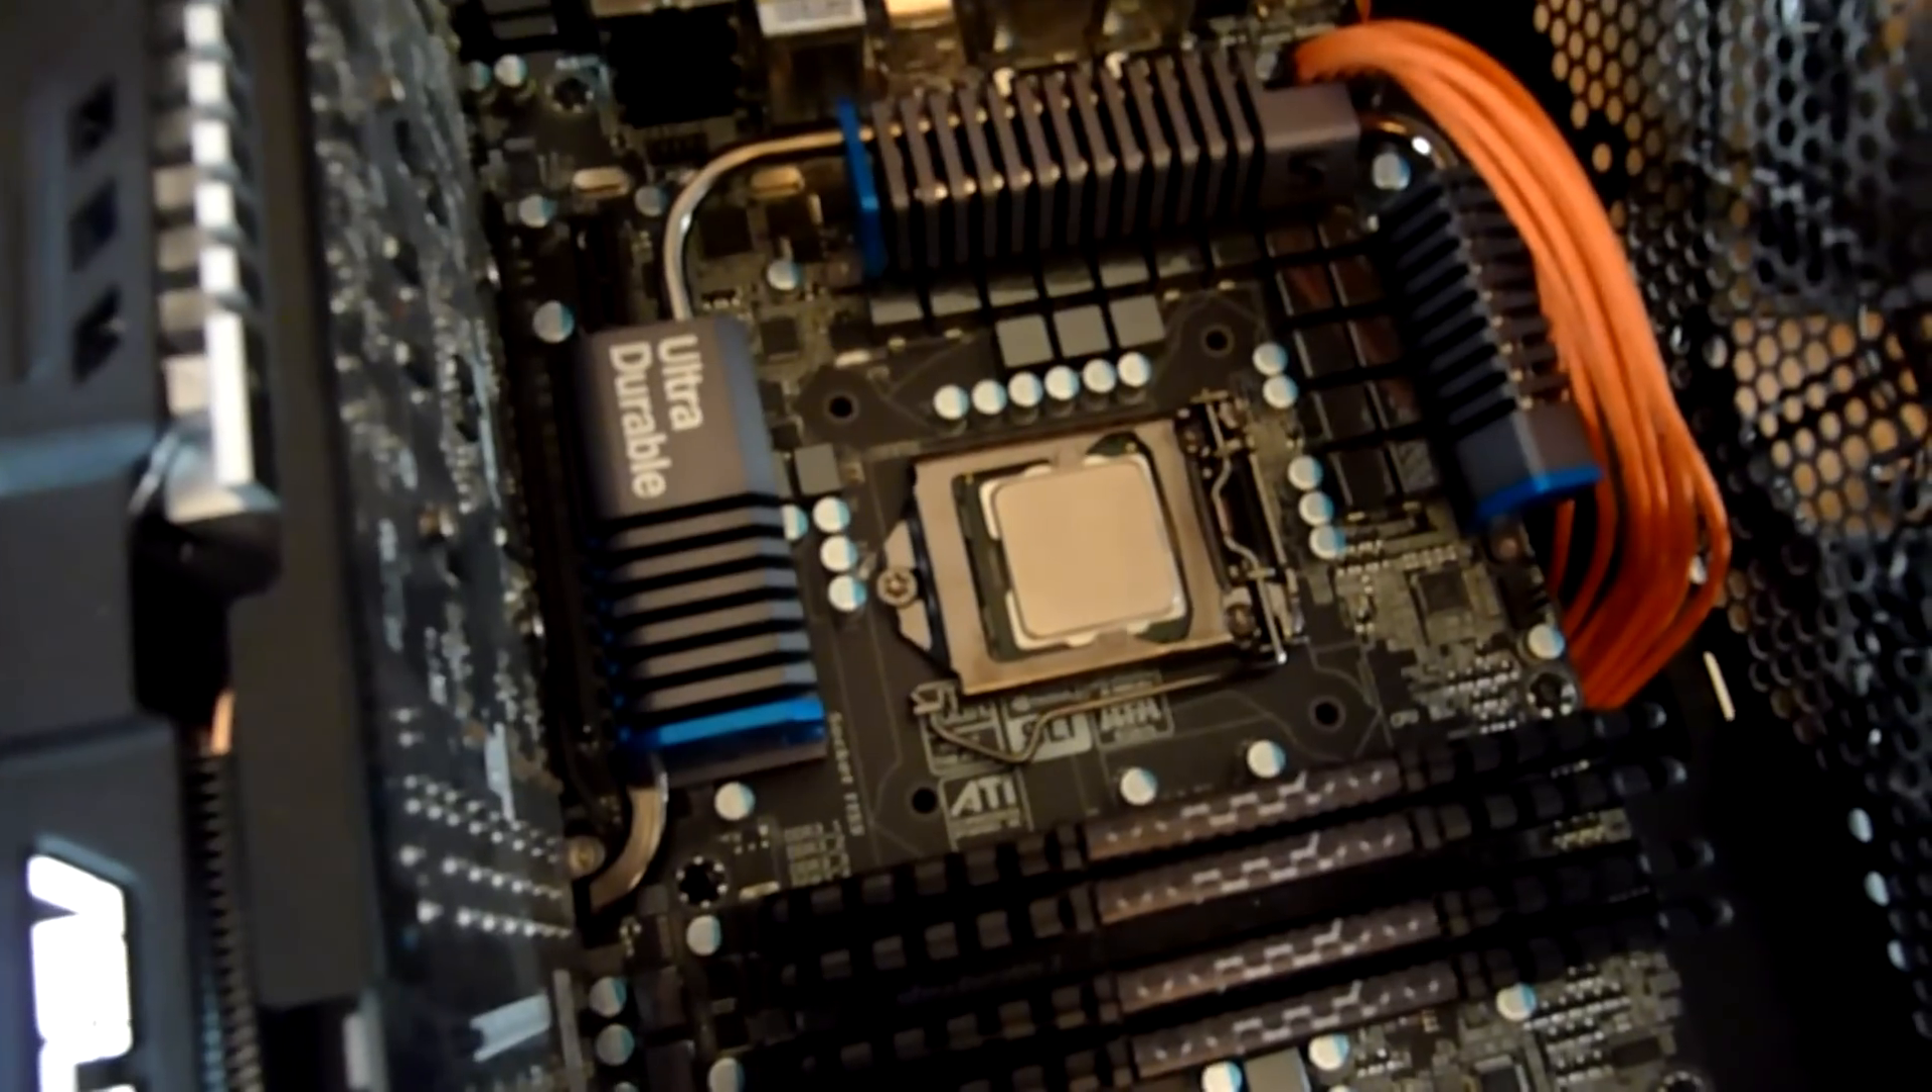Obviously the original heat sink and fan are off.